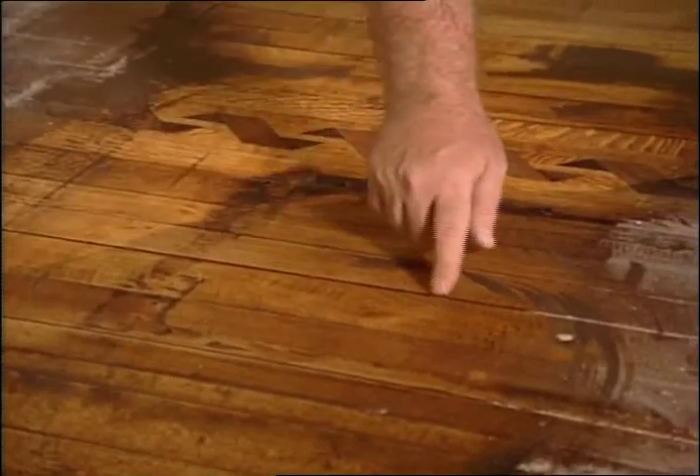Now, the next step to all of this is these gaps in the floor down here, and there's a whole bunch of them between a lot of the floorboards.